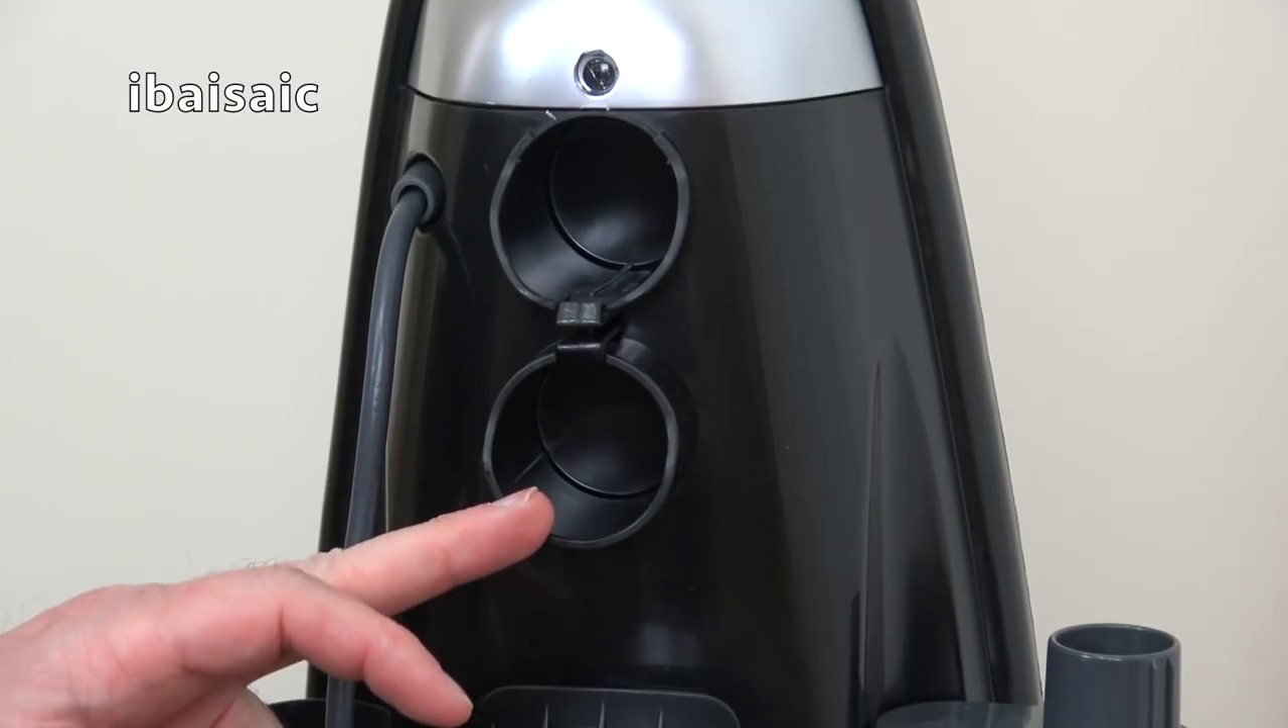That's assembly almost complete. We've just got to put the cleaning tools in their storage positions.